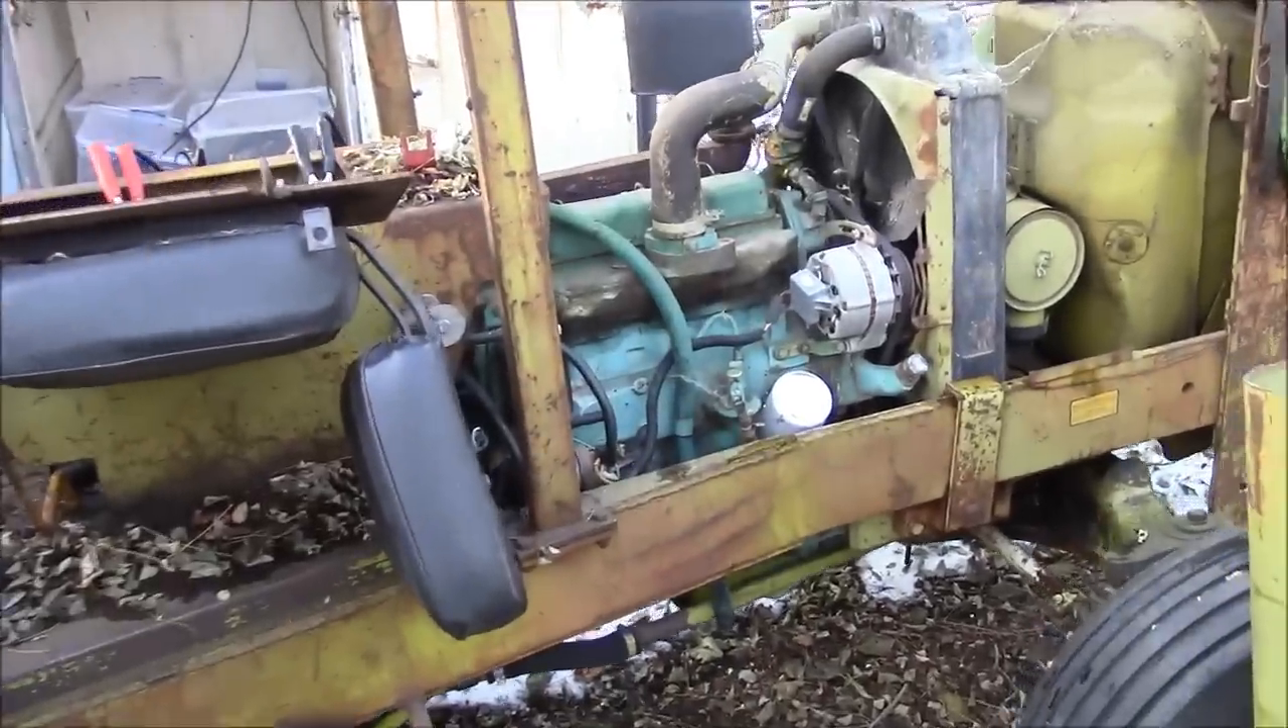Okay. I got the hood off so we can actually see what we're doing.